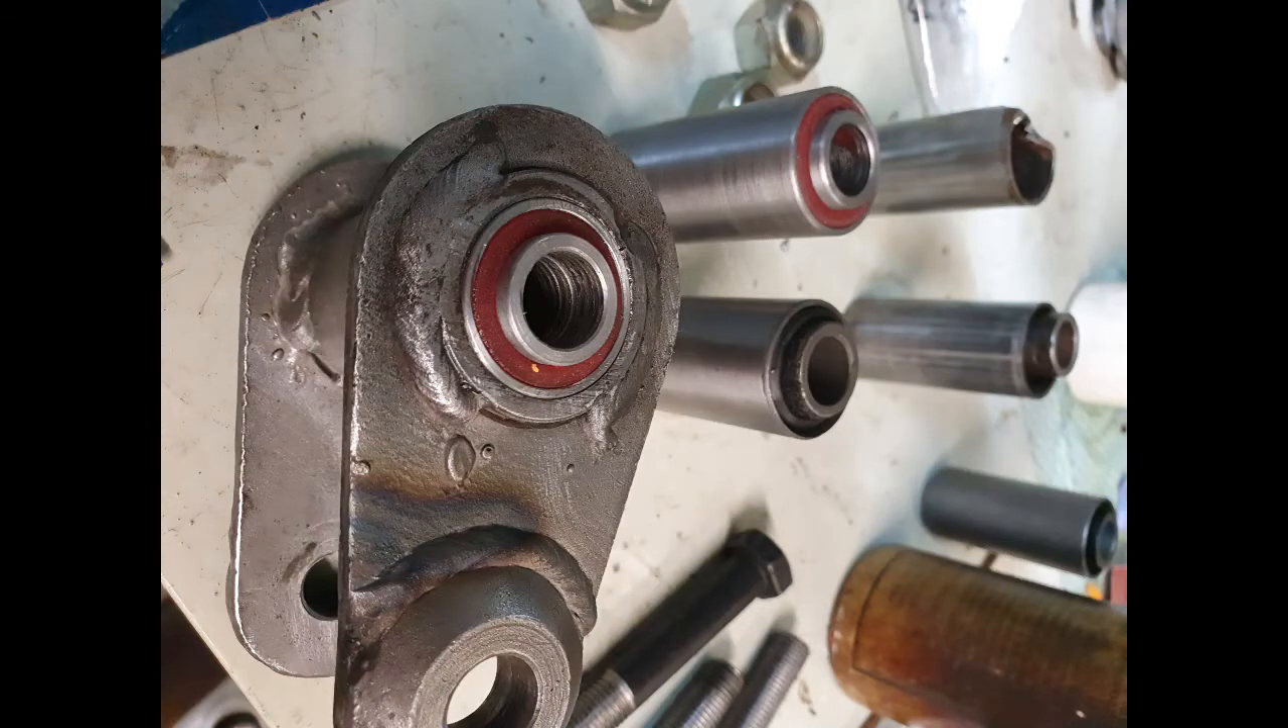And here's the finished bush after I press fitted it into the shackle assembly.